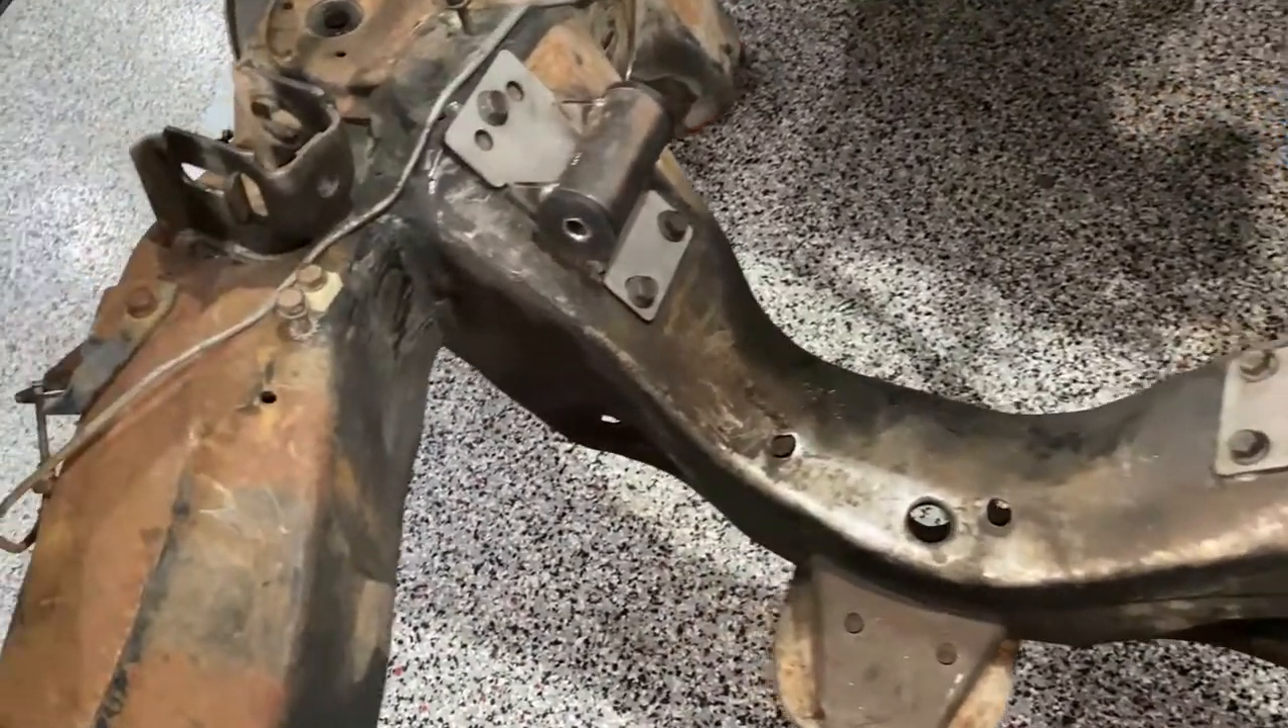The new motor mounts installed i just use three bolts rather than the four or five or four and six that the stock mounts did.